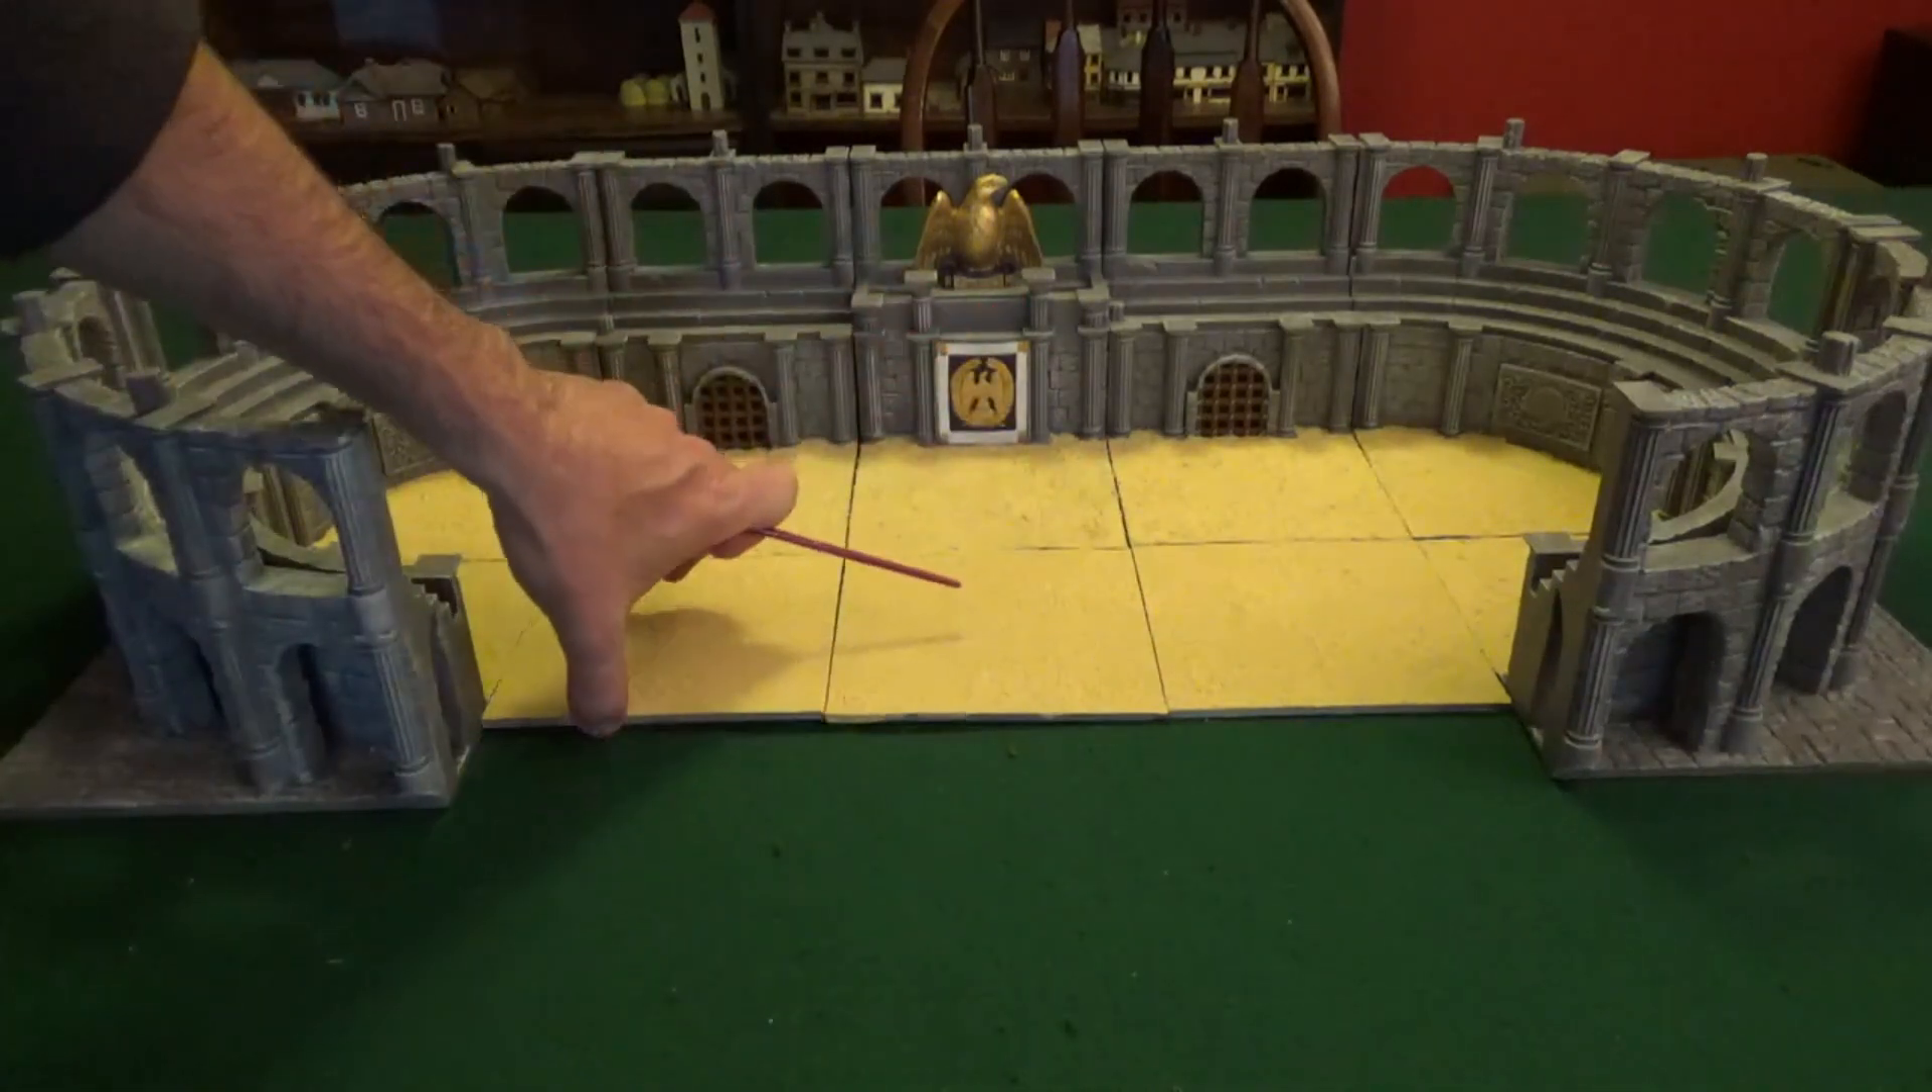Another thing I guess I'll point out here while I'm looking at it right now, this is worth noting, you guys can kind of see the gaps a little bit in between everything.